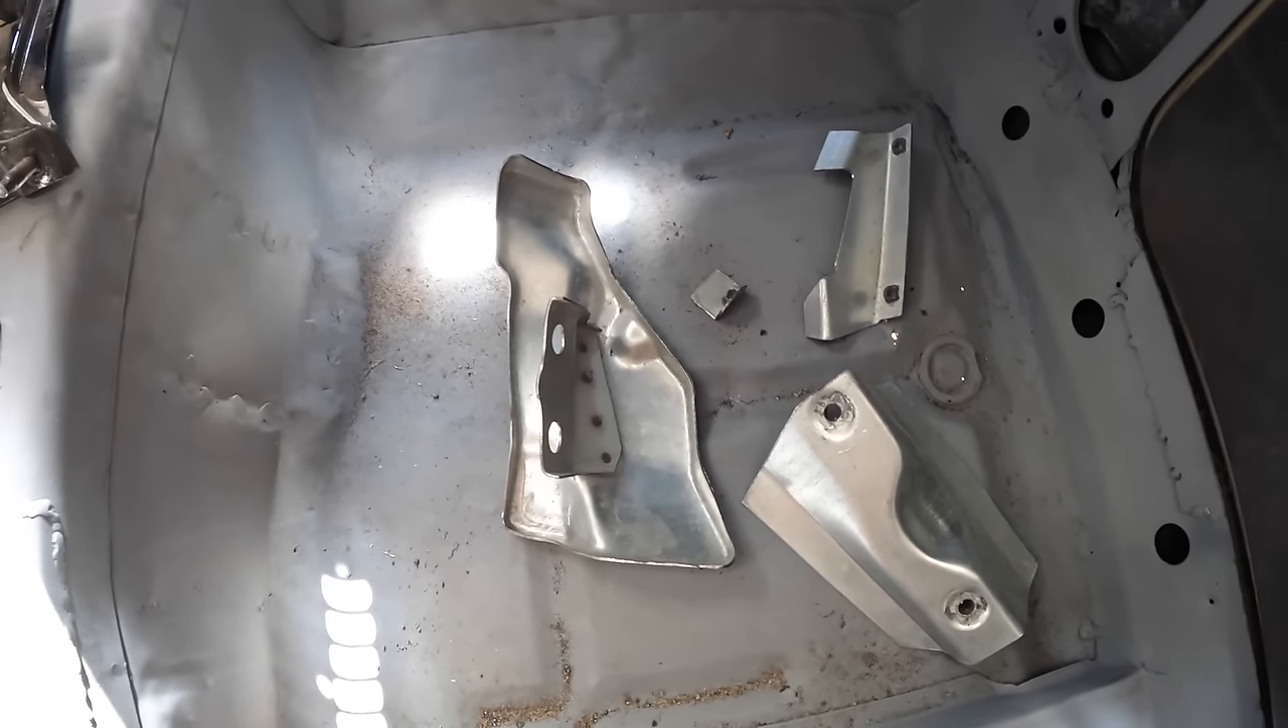As I said I've got loads of brackets for the interior that need welding on.